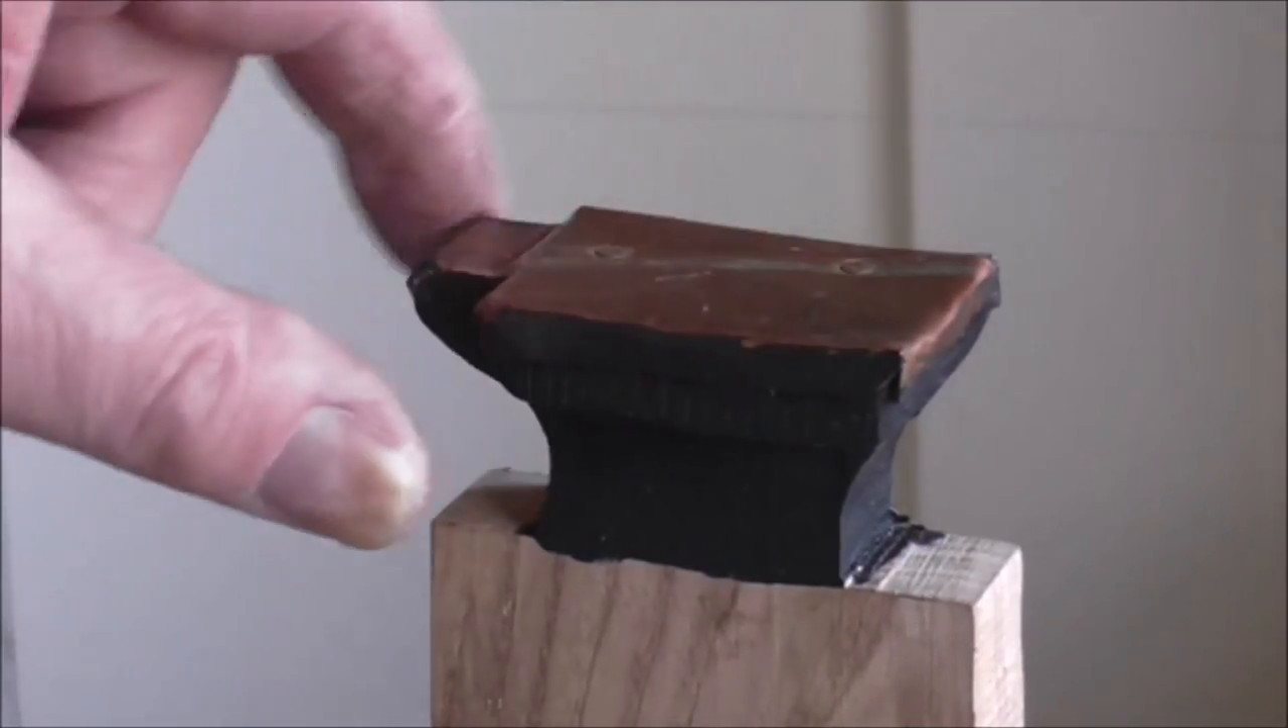I've just put this little copper plate around the top.